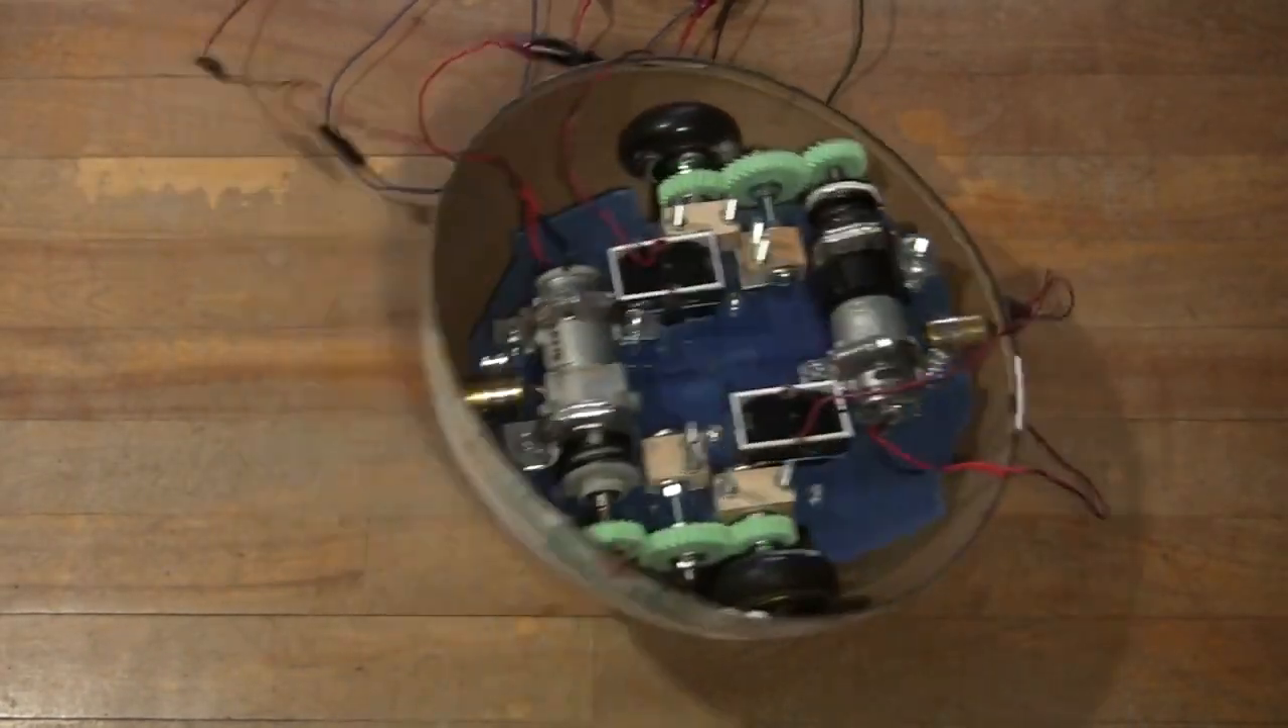I haven't put the top on the ball yet.